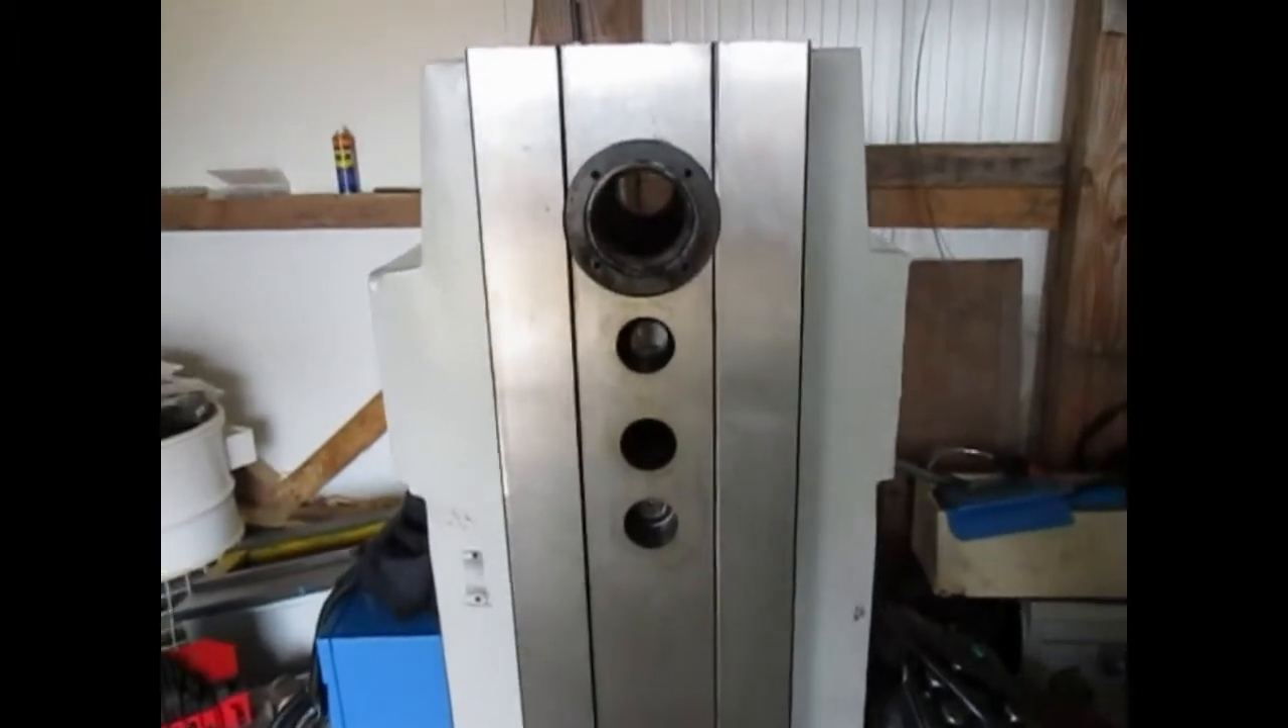So as you can see I've taken the spindle out.